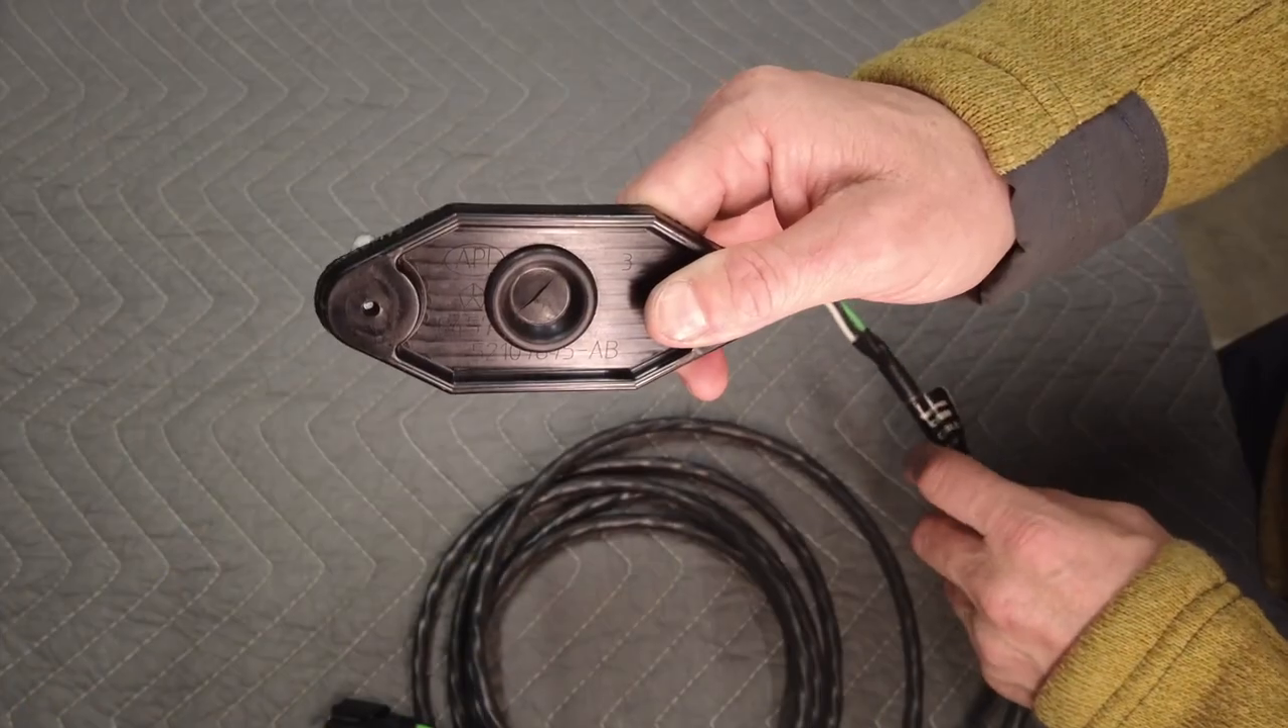I drilled a hole through the block off plate and put in a rubber grommet to keep the dirt out.